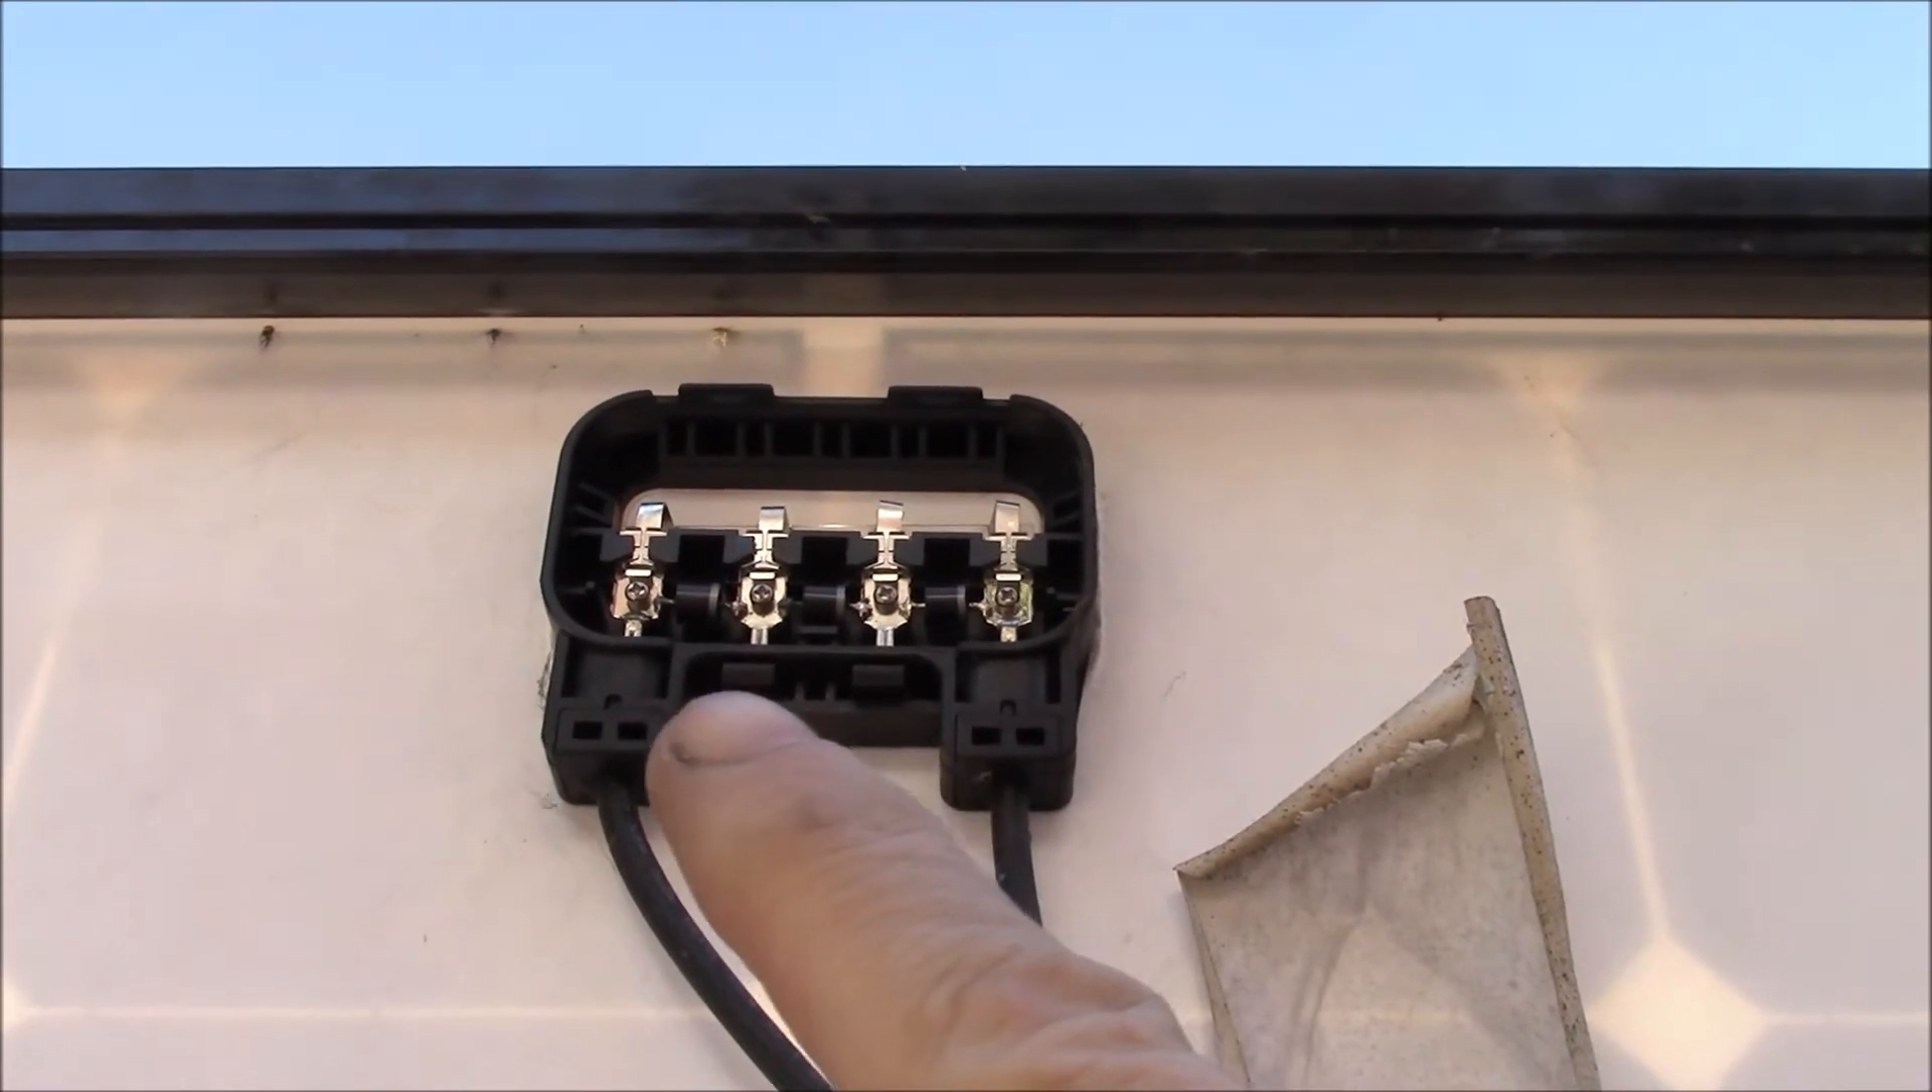Okay I came up on the my patio roof here and this is the back side of the 270 watt panel and I pulled the cover off of the J box there and there's a definite smell of something burnt.